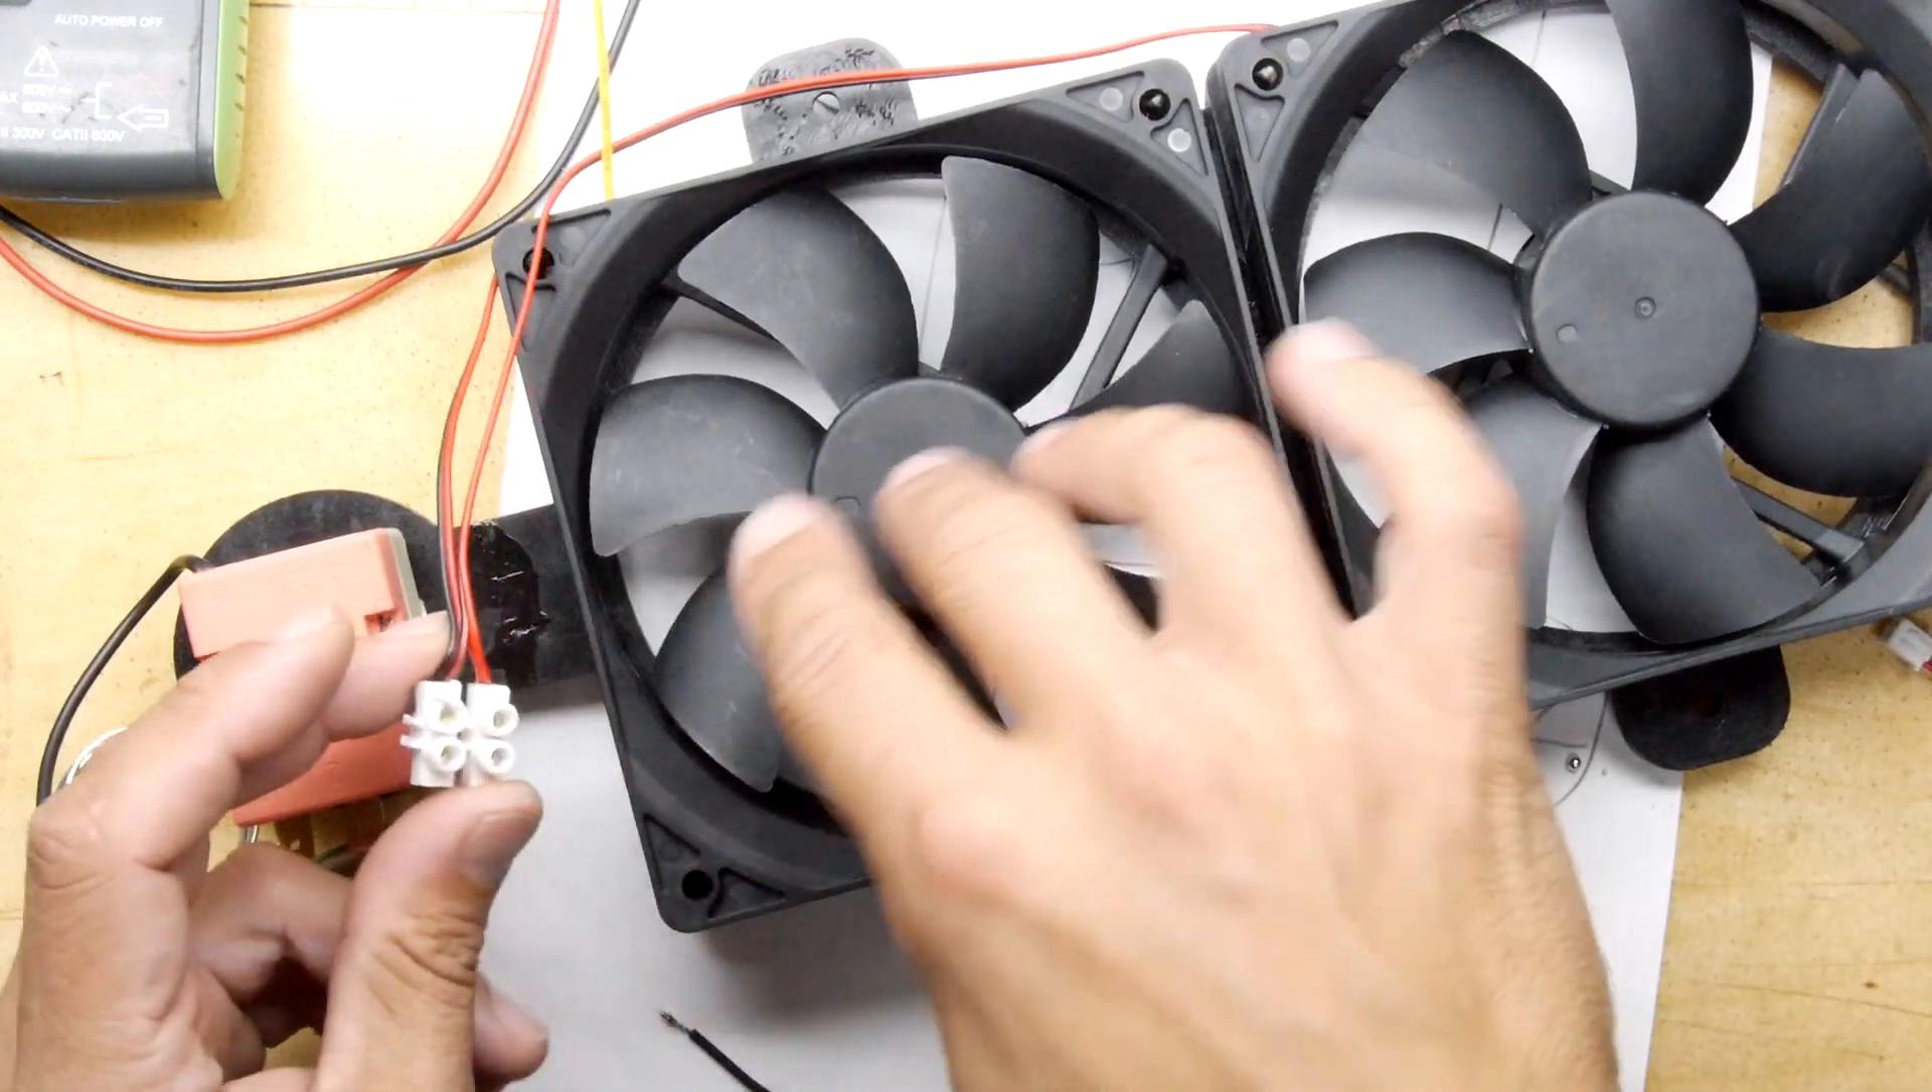I've already cut the connector off the jst connector and fitted a terminal block so we will go from one wire from here to our switch.